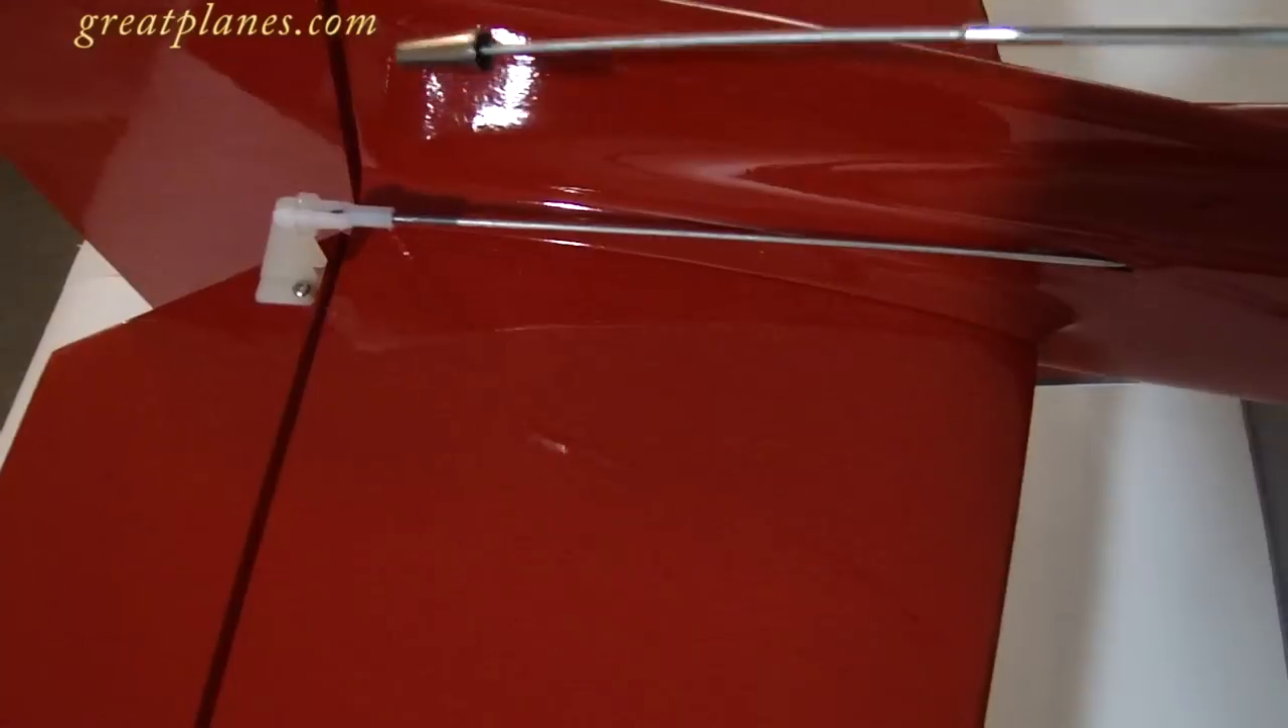On to the tail. You notice we have our control horn secured to our flight control.